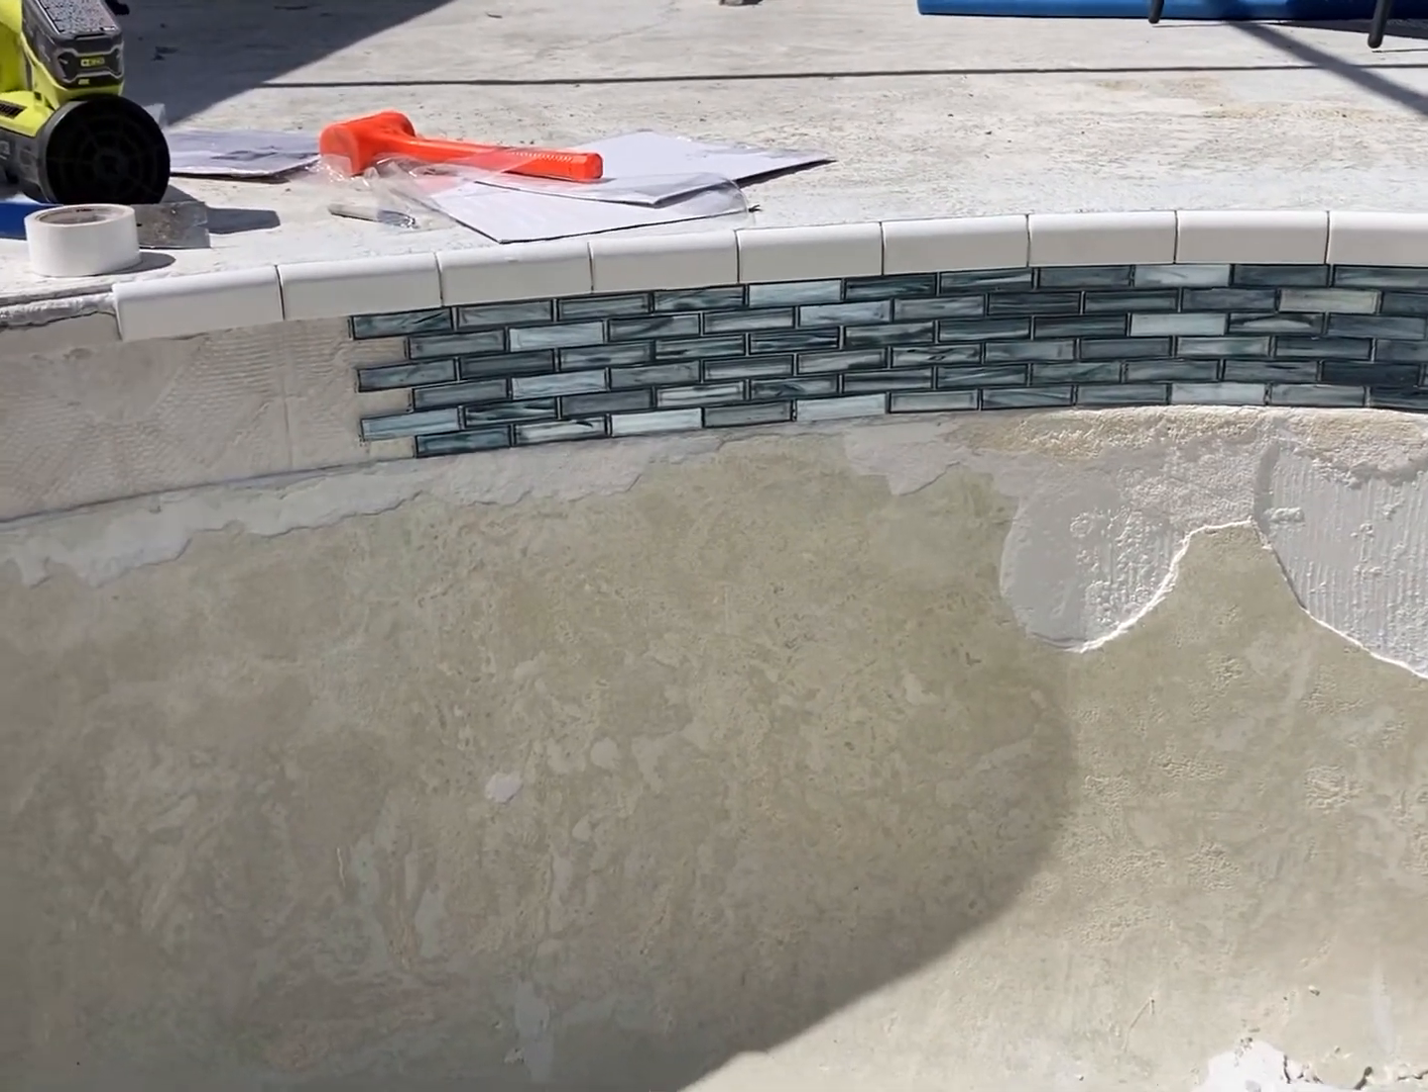So I started putting up the tile and it's been going really smooth and nicely.